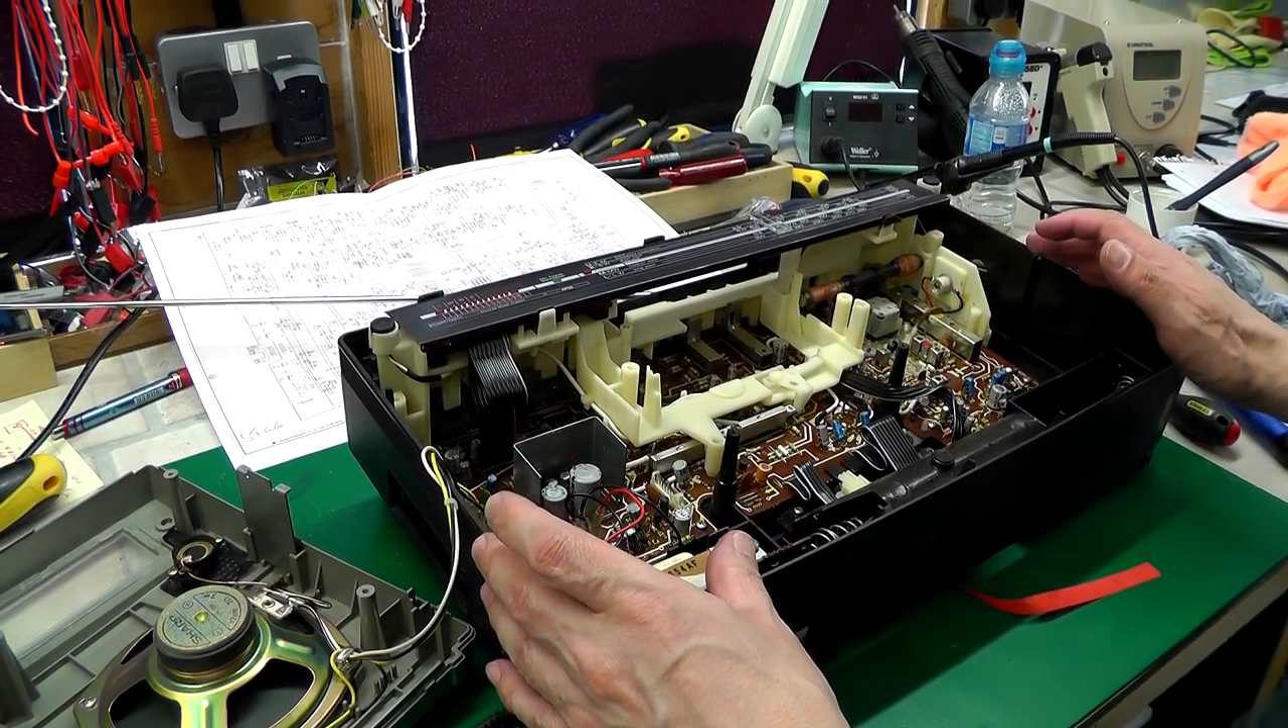That's the circuit board put back into place.